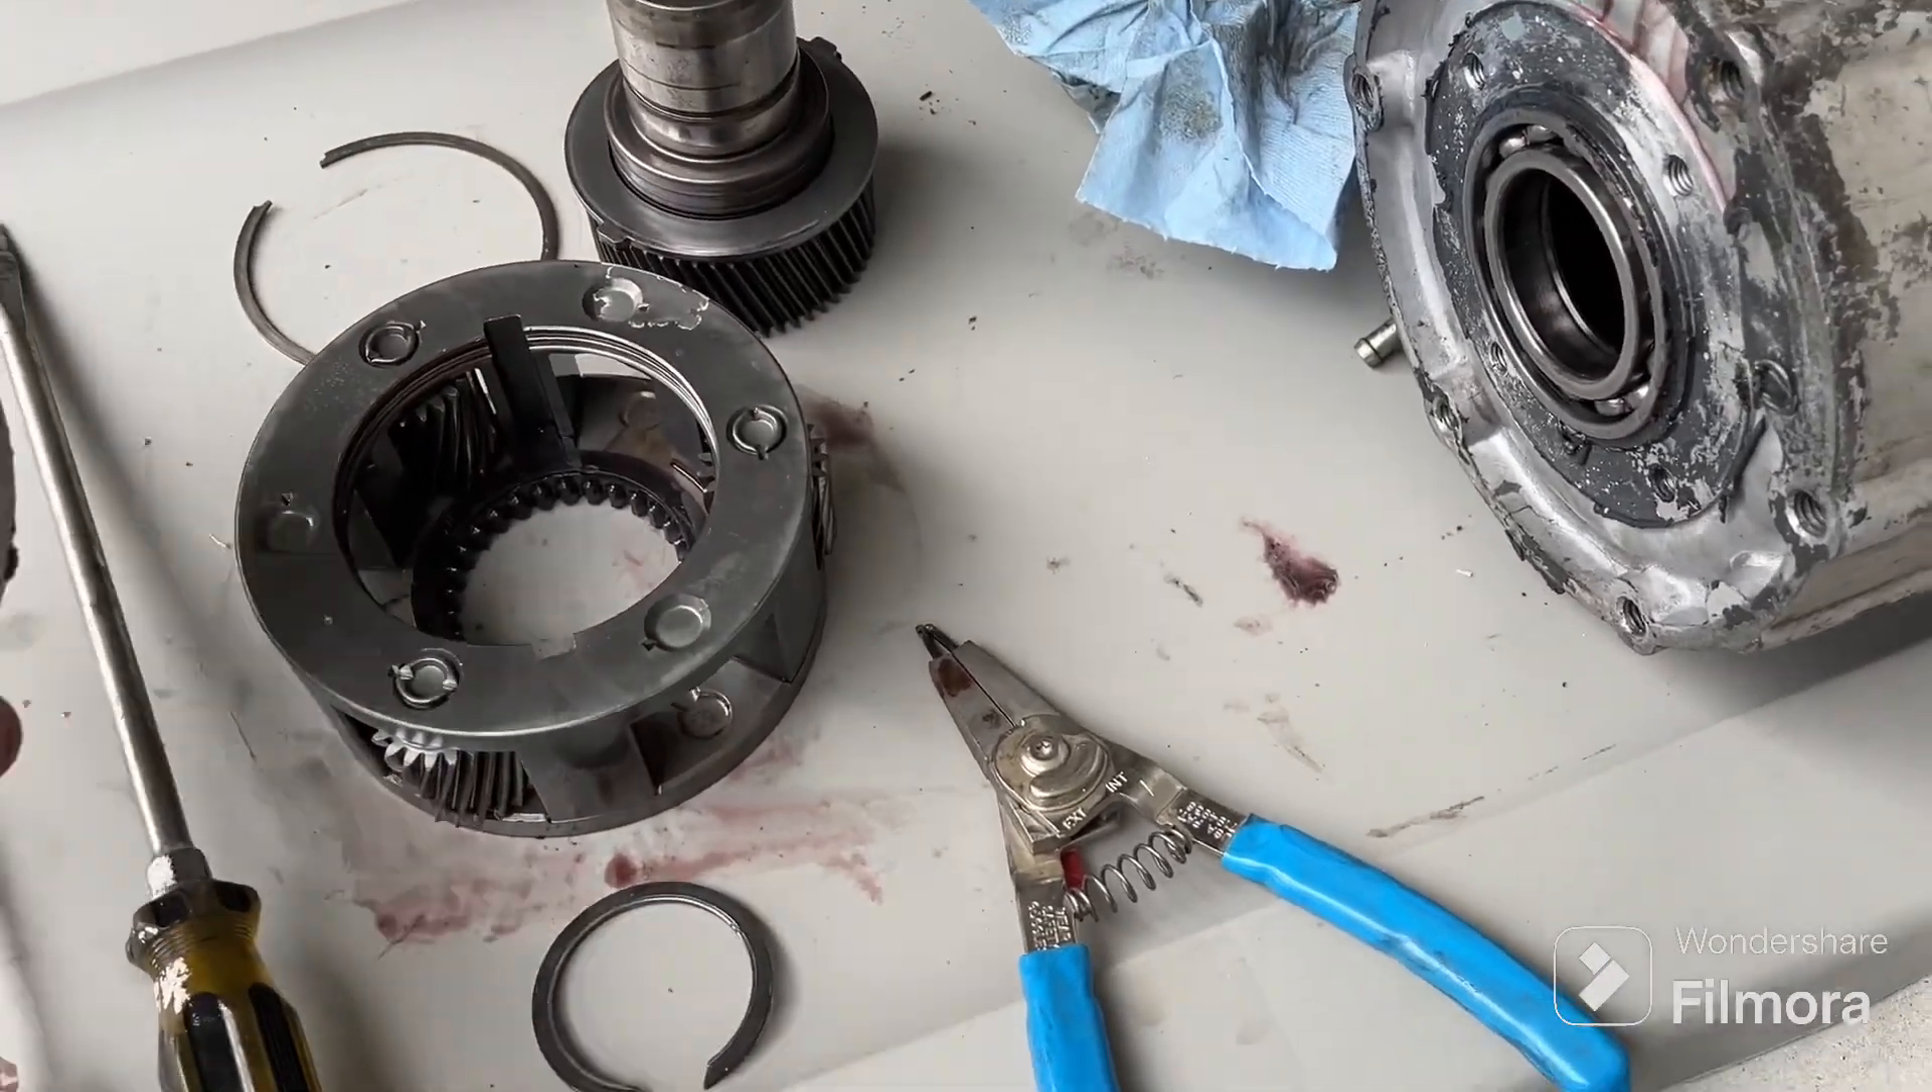So here we are i got the planetary out and i got the gear out.